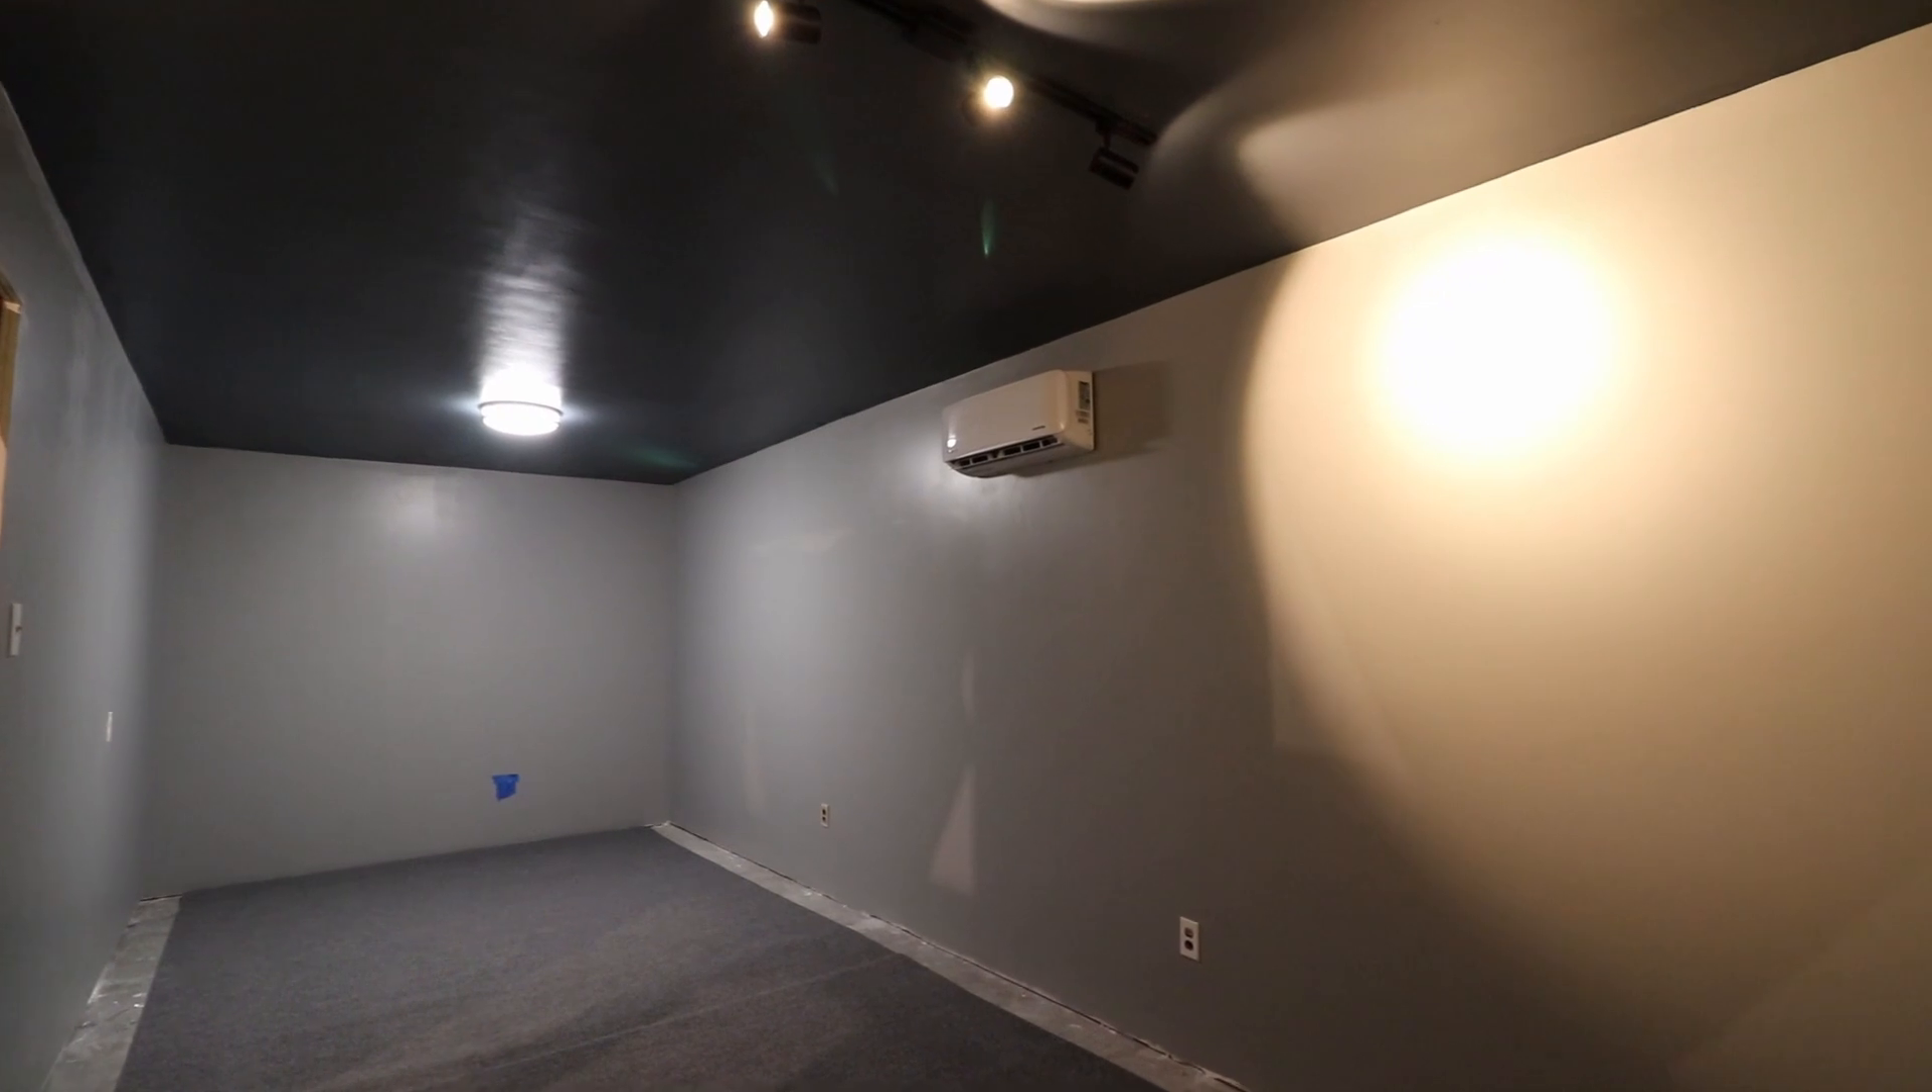So, as you can see, not only did I get the painting done, but I got the lights in, the AC in, and some carpets put down.